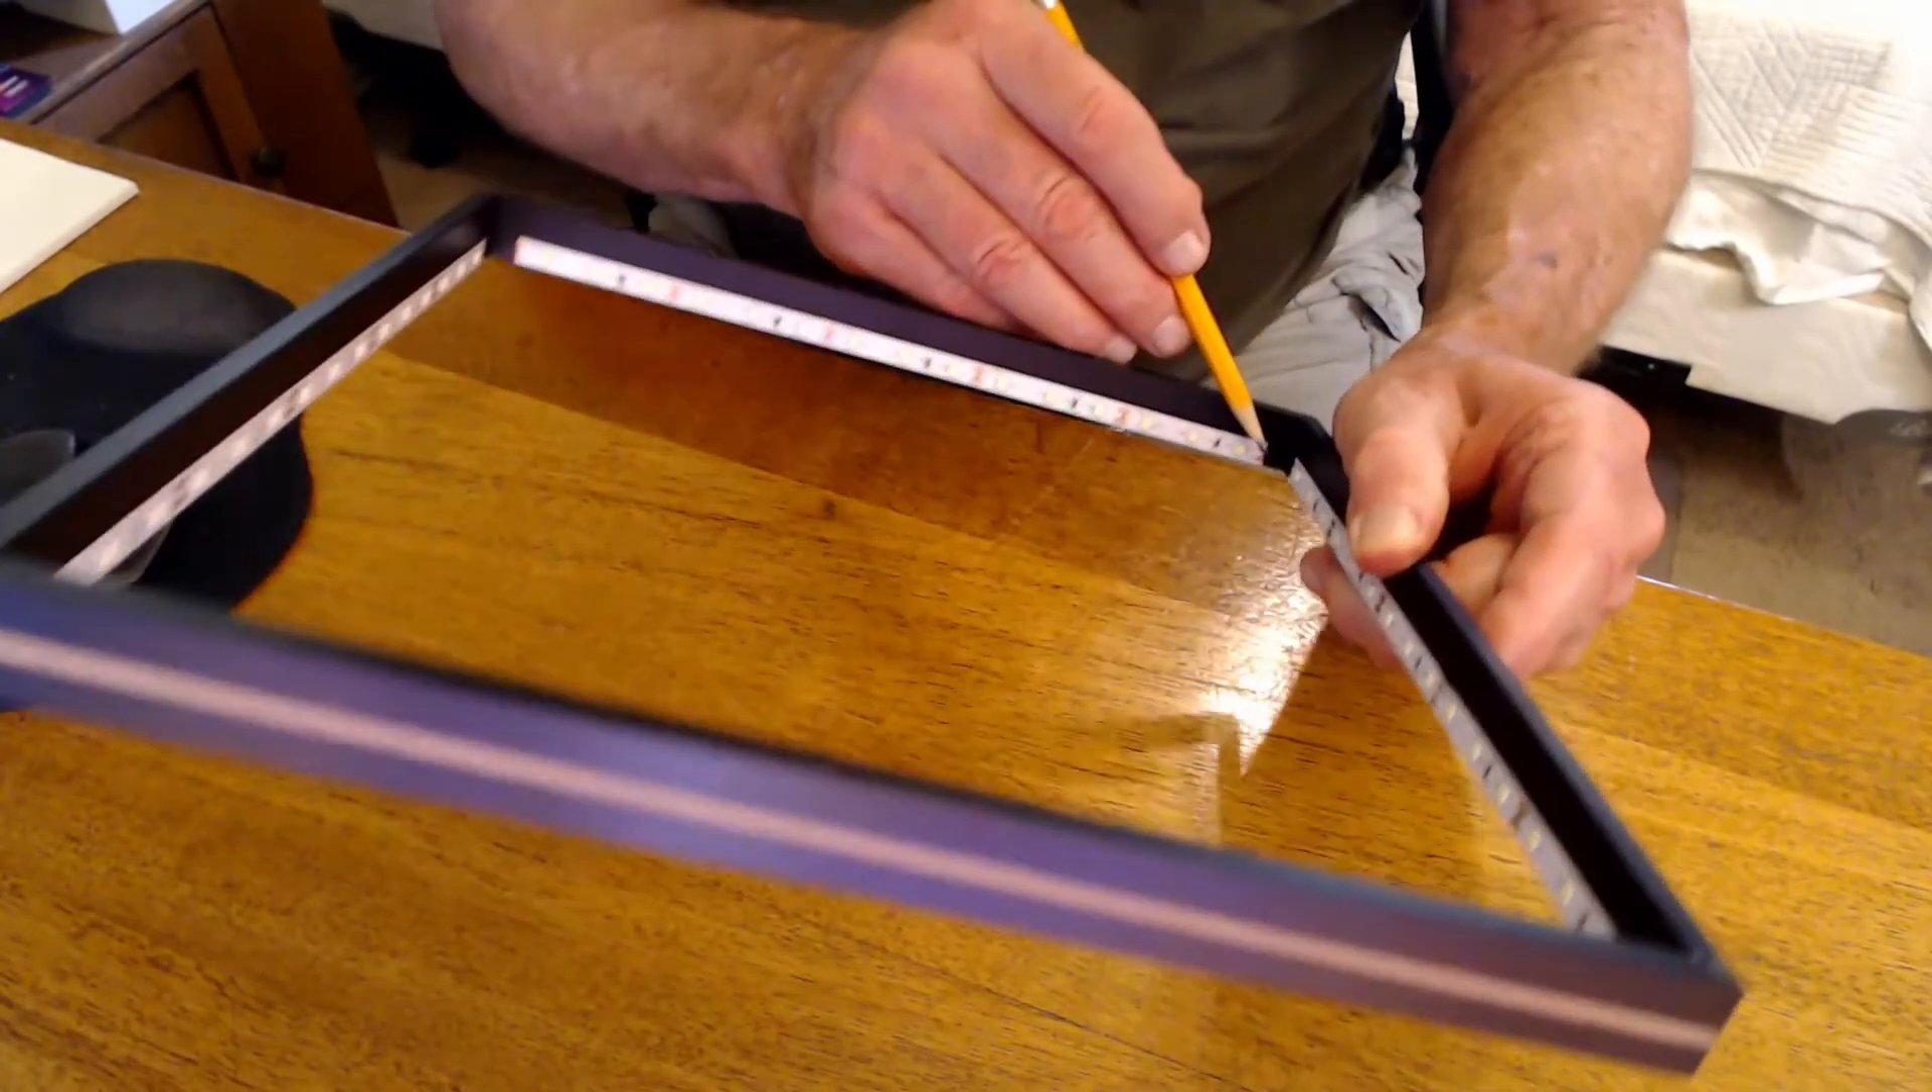I've cut four strips of LEDs from that roll and I've connected the strip on each side of the insert of the frame.